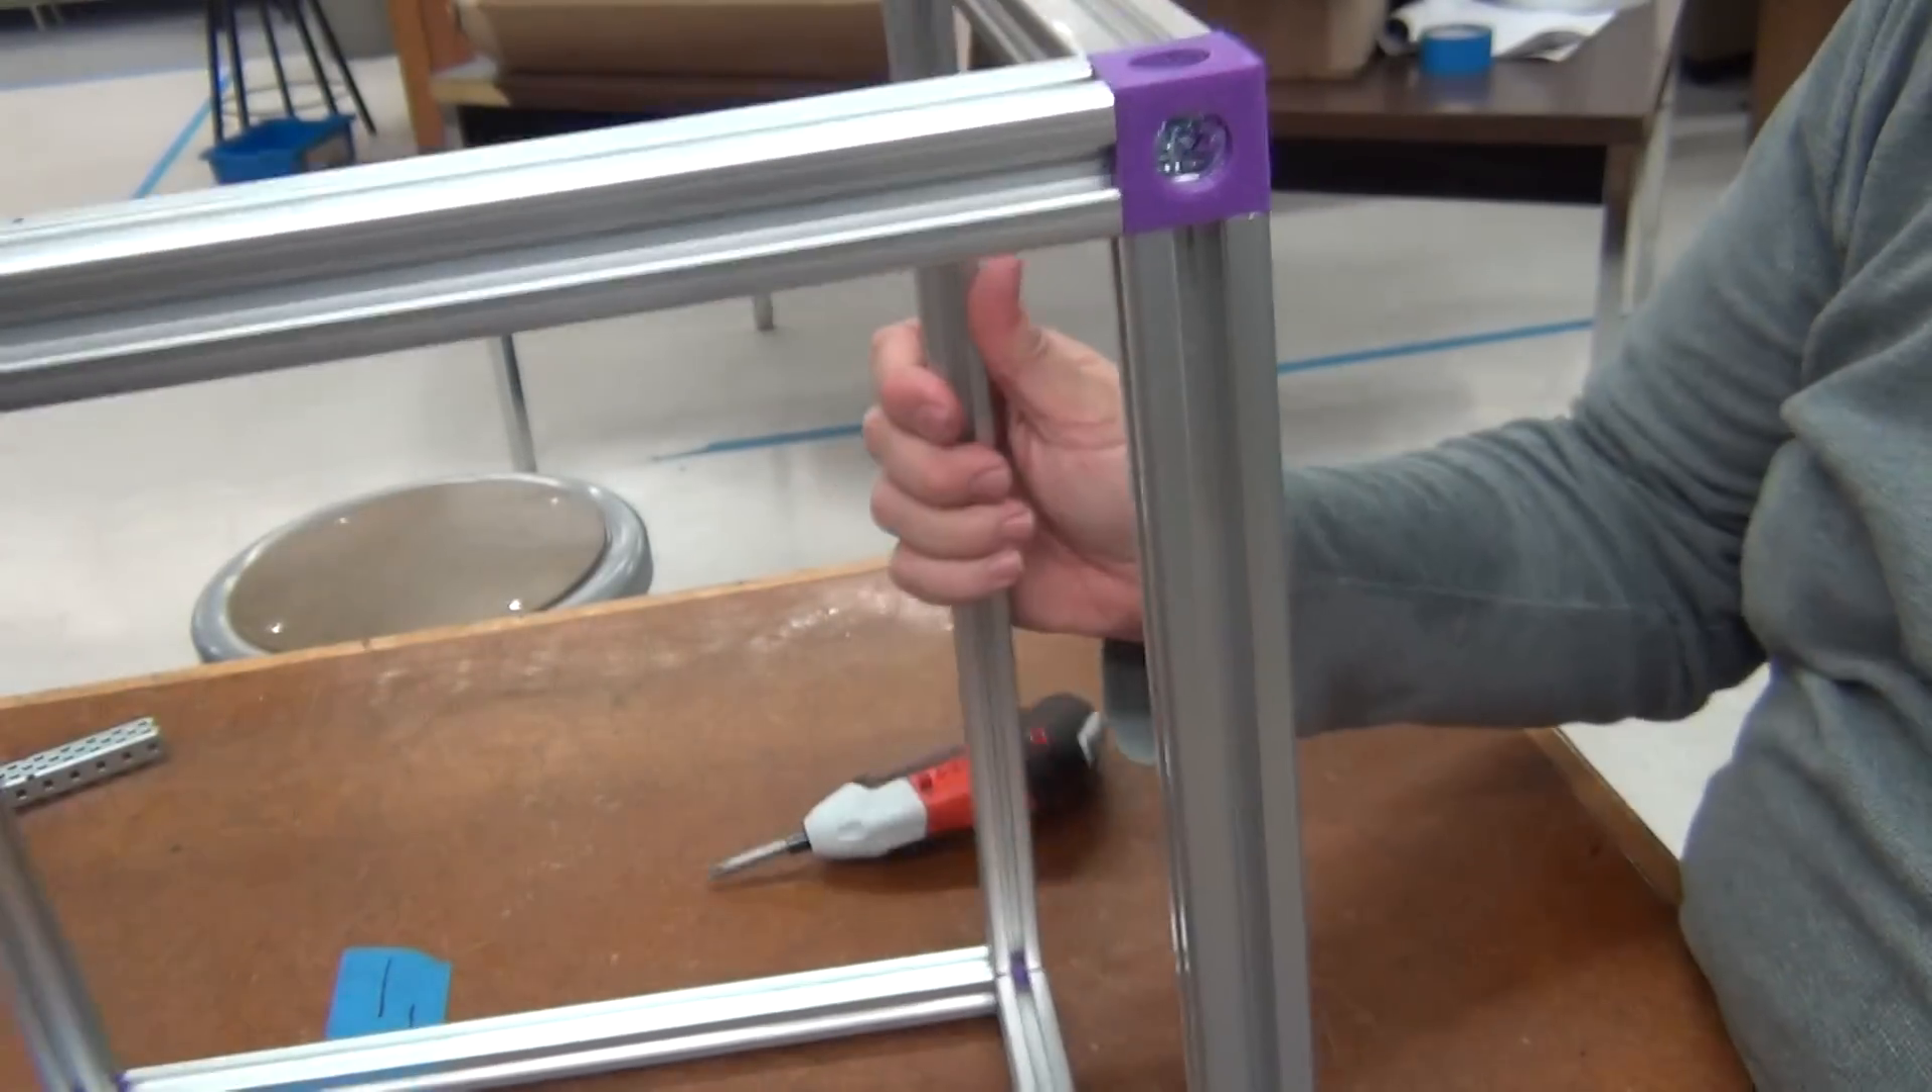So there we have a one completed joint.